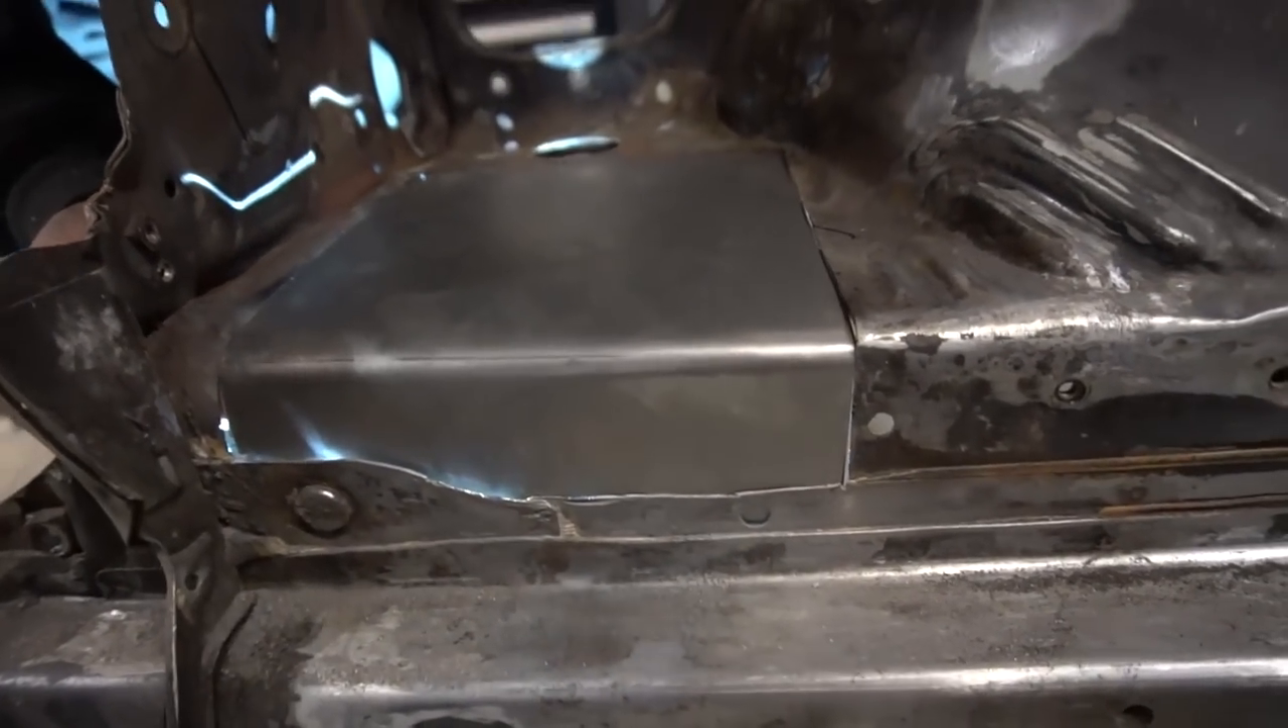Look how tight all the gaps are.